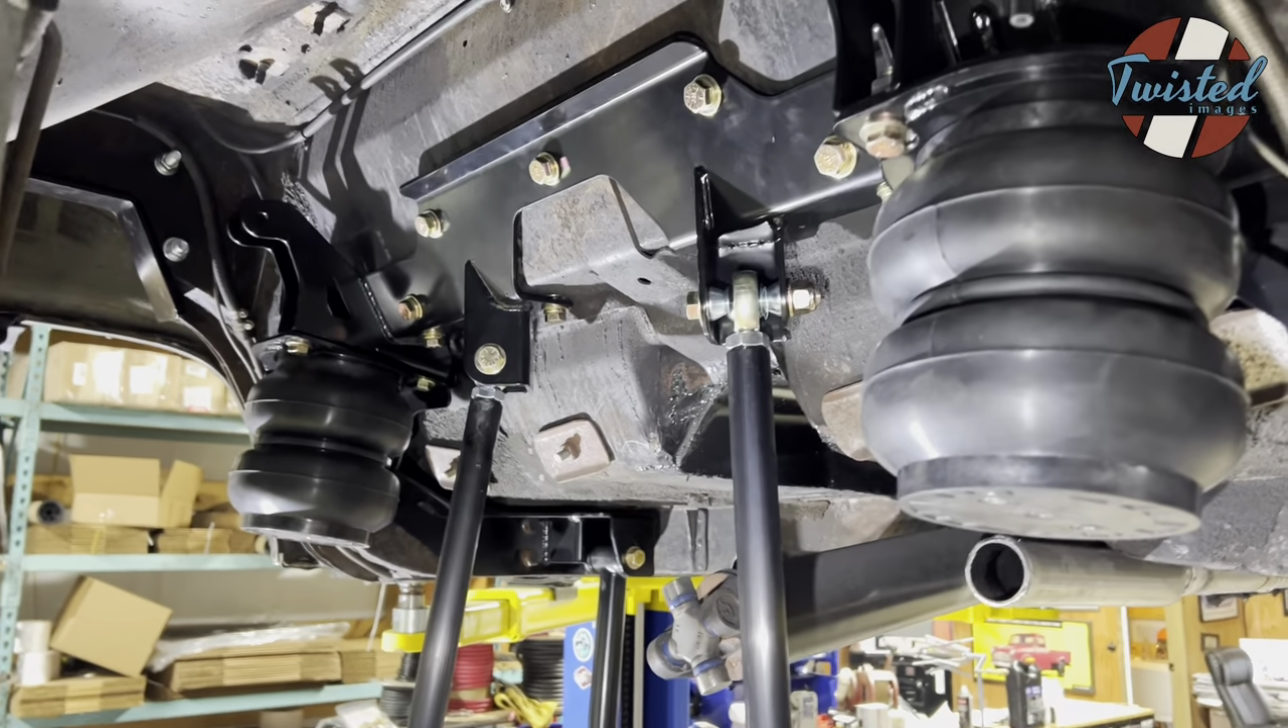We've got everything cinched down, got the bags mounted, got the upper and lower bars in position.